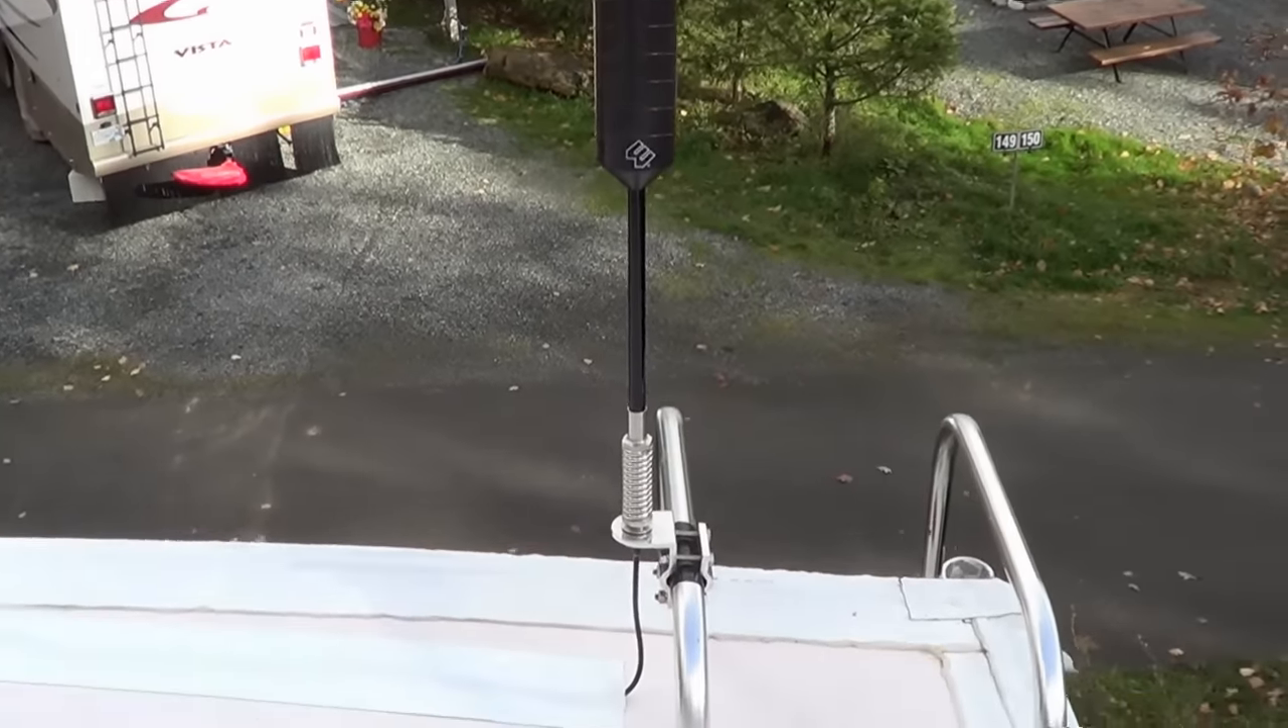Okay, so we're up on the roof here and I've attached the WeBoost antenna, RV trucker antenna, to my ladder rail here using the provided clamp.